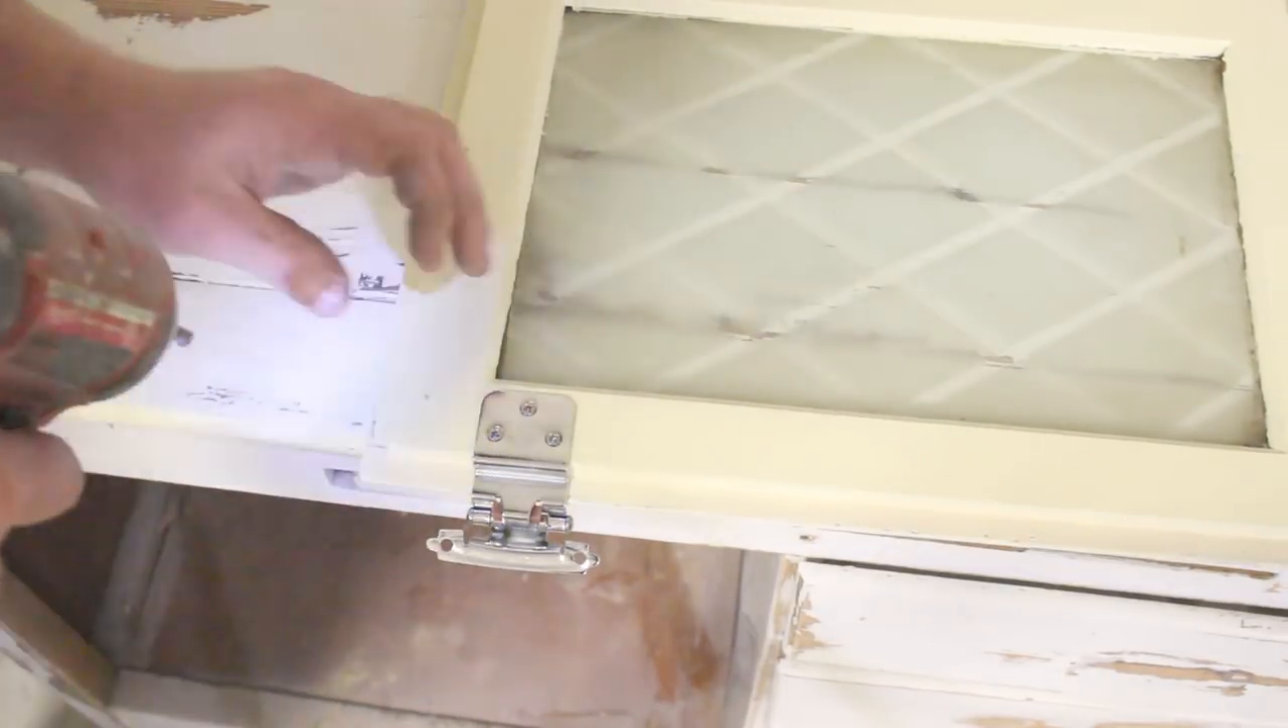I'm pretty sure it wasn't the original, so I'm going to put the correct hinges on there, which will look like this. So I've got the hinges on.